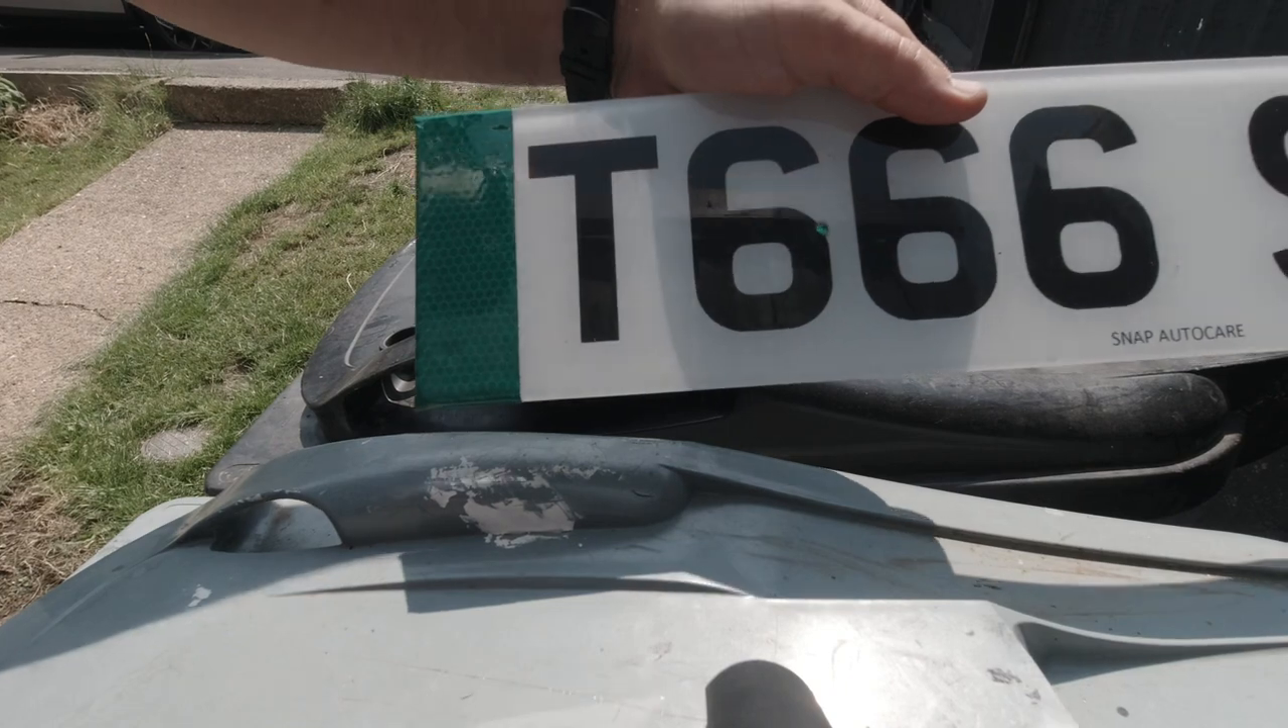And there we go. We now have a green strip on our number plates.